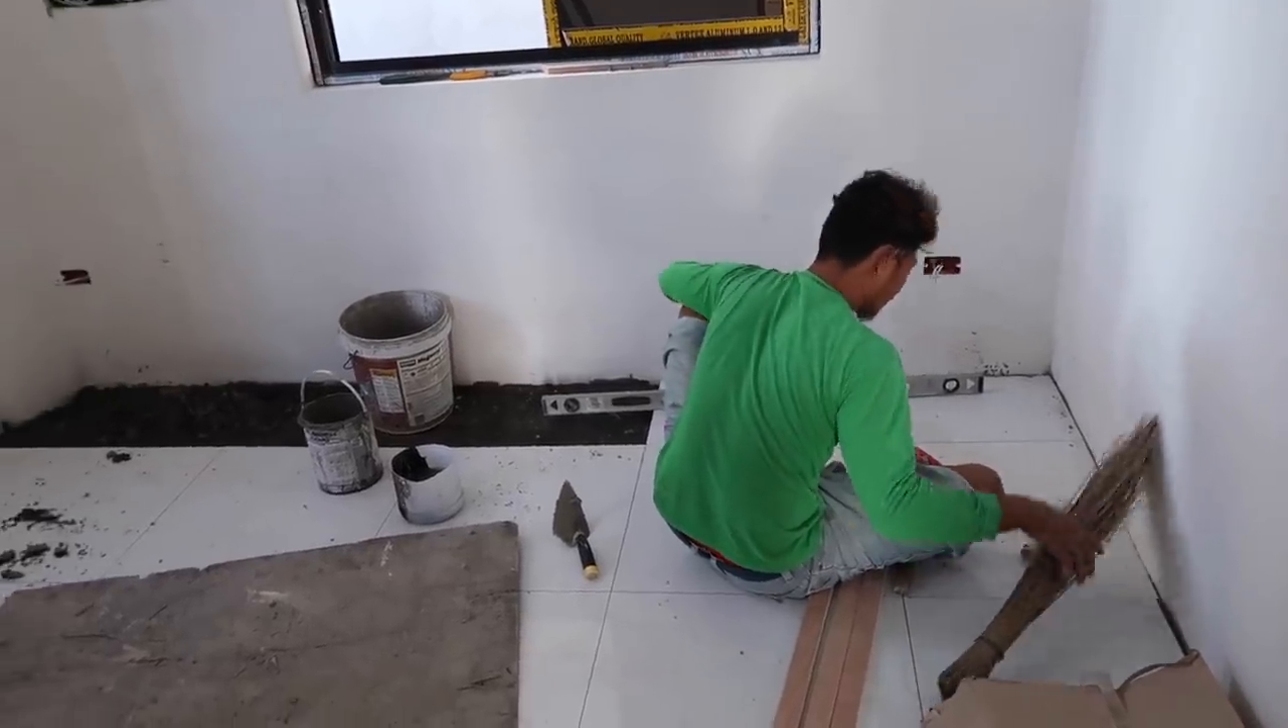Looks like a few more tiles to go.